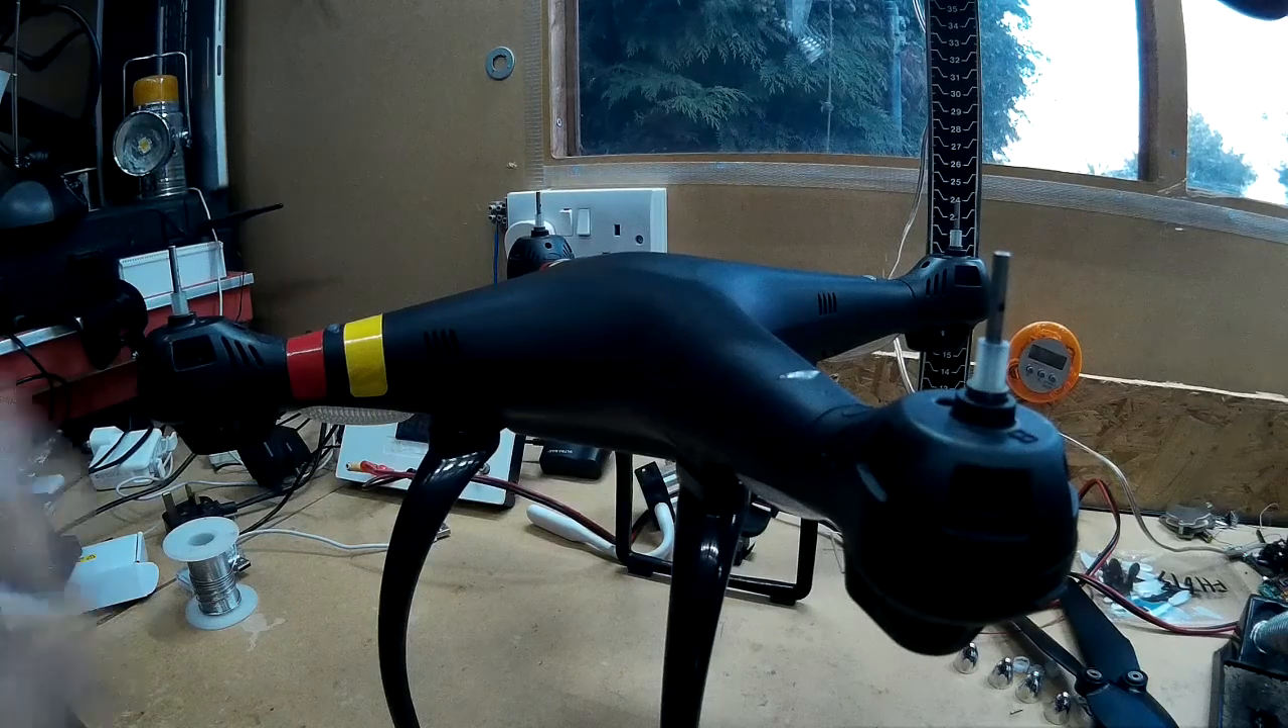Right so I've got all the props taken off now.